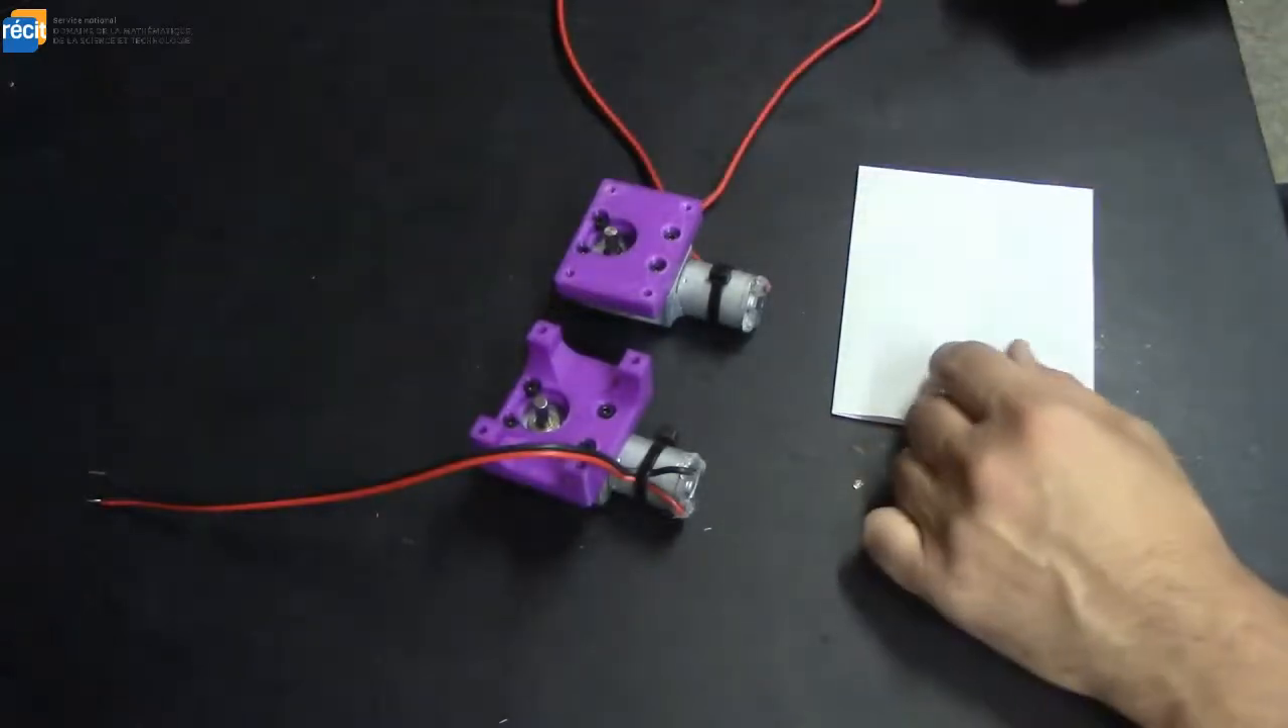Donc et voilà, nos deux moteurs sont installés sur le support.